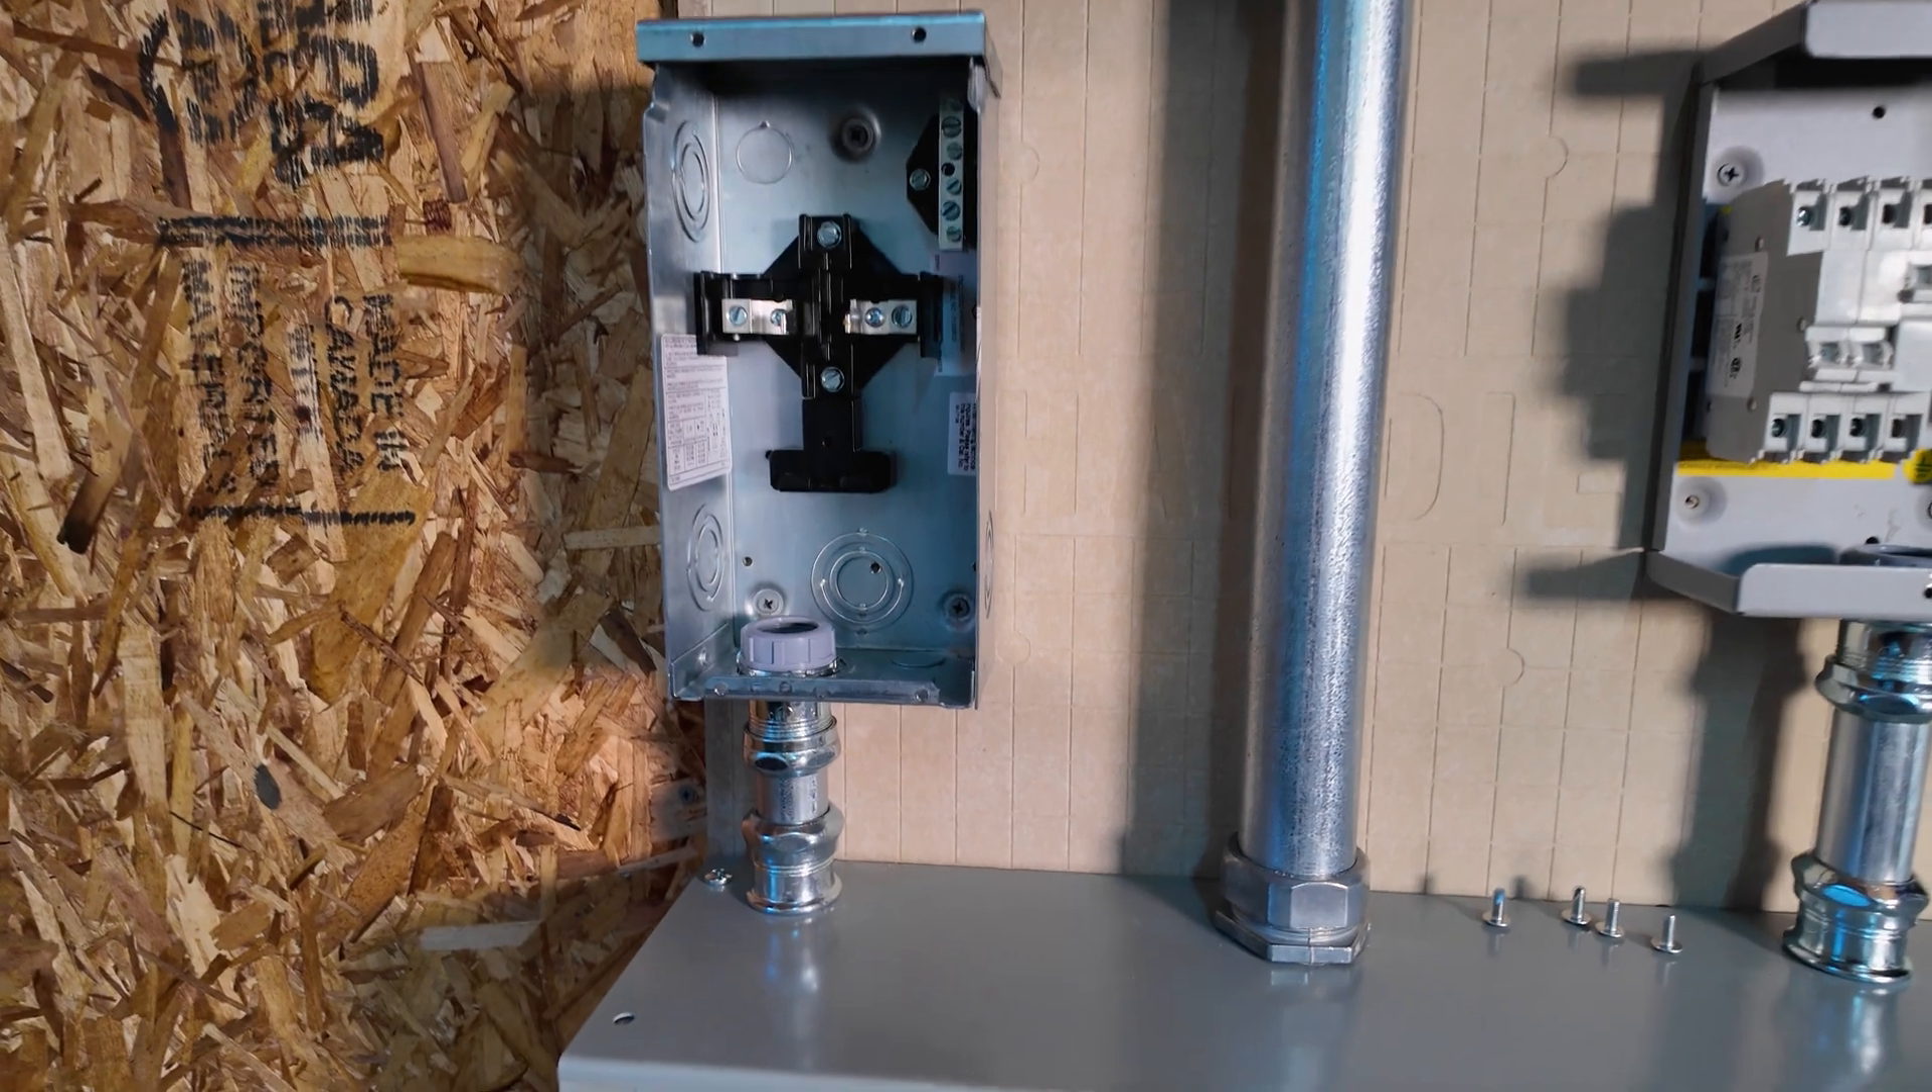You know, my pipes are straight, all the holes worked, the pipes, the fittings, they all lined up with each other and there were really no issues.